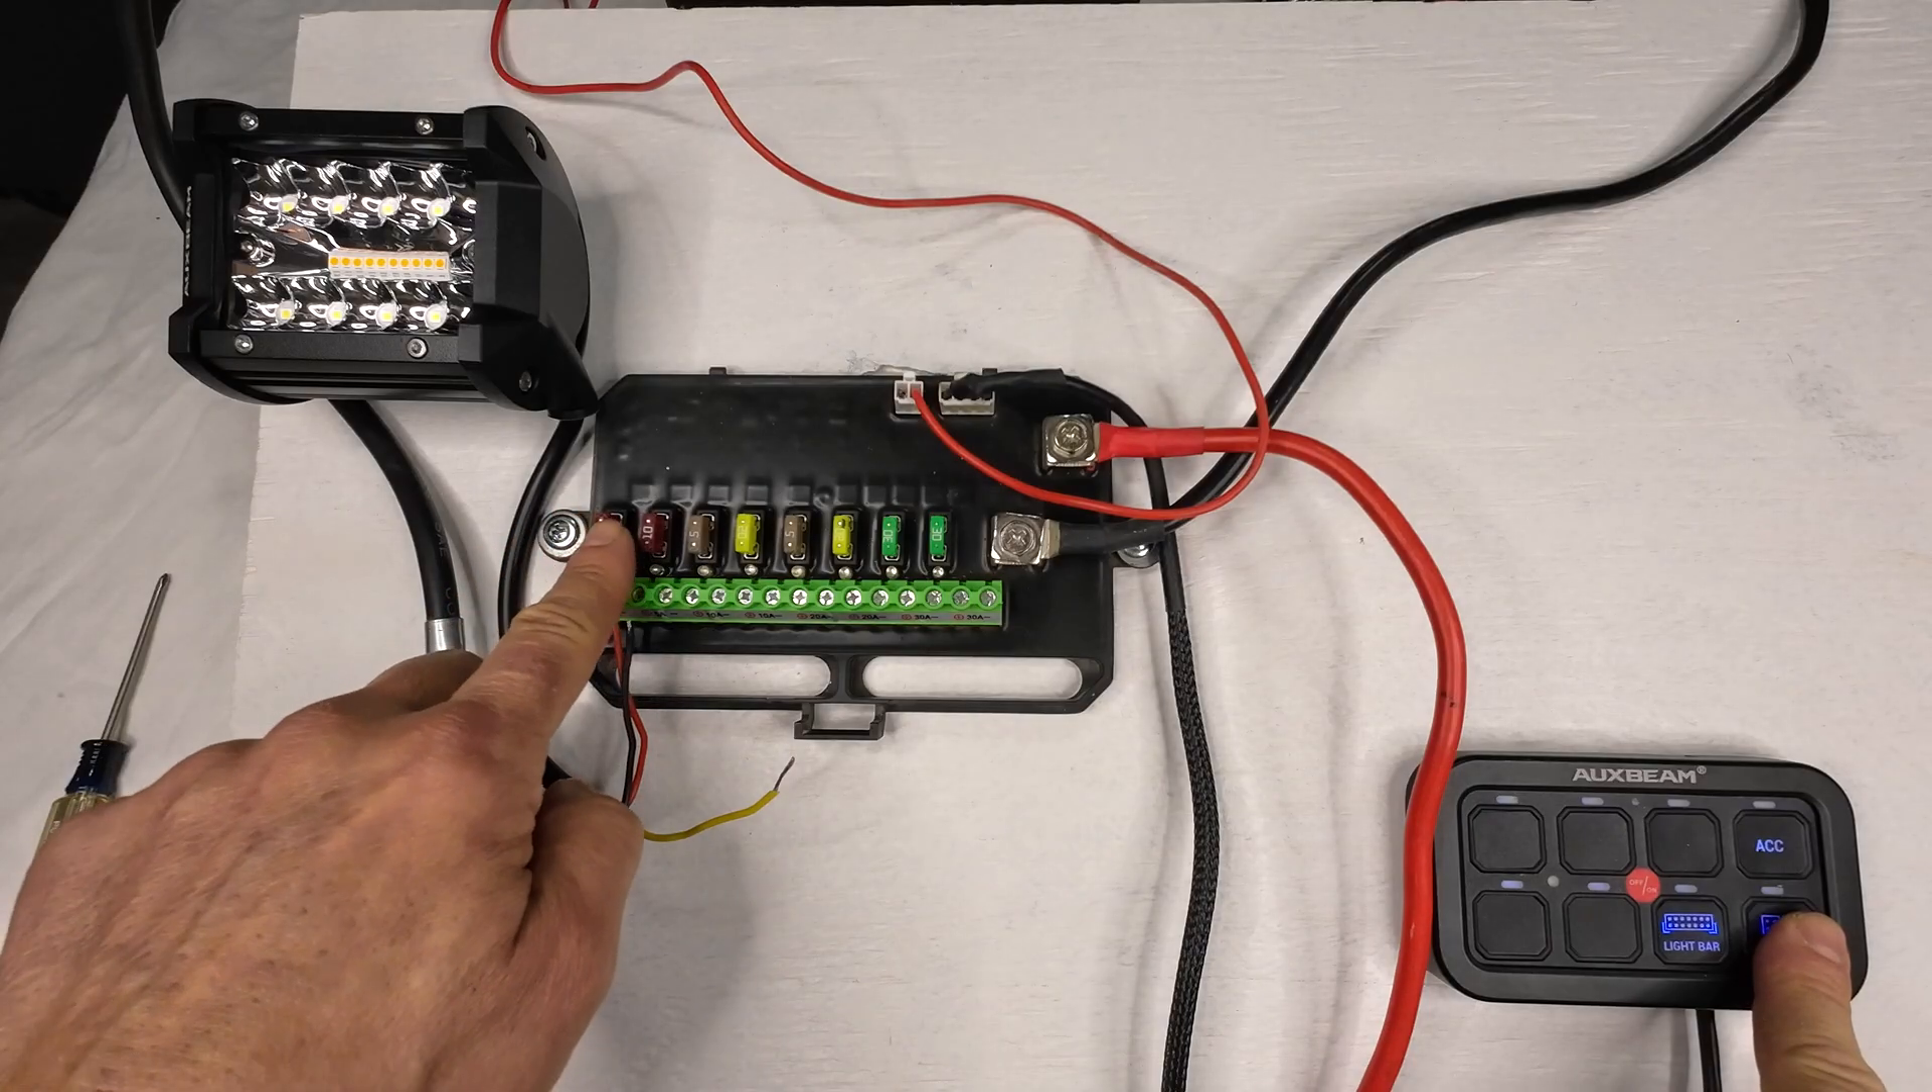I'm going to leave the yellow wire off for now and show you how this works.